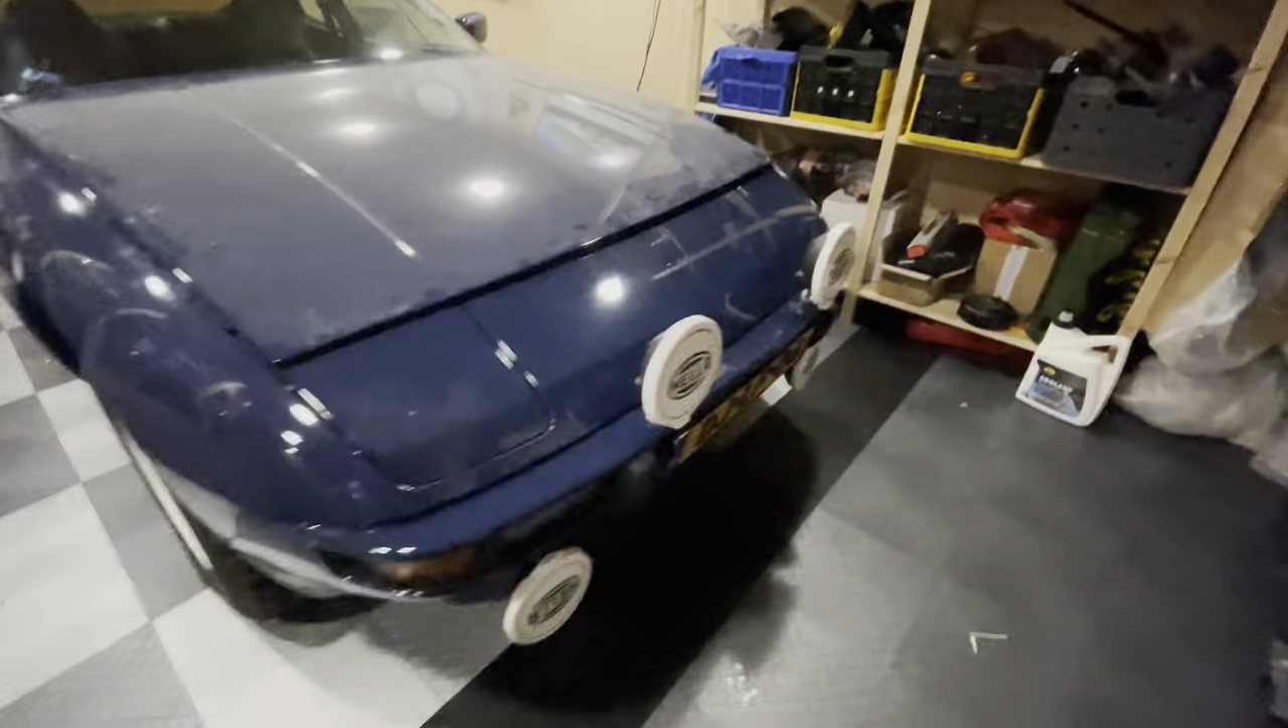In the previous episode we completed the installation of the lights and as you can see i now have the covers back on them.